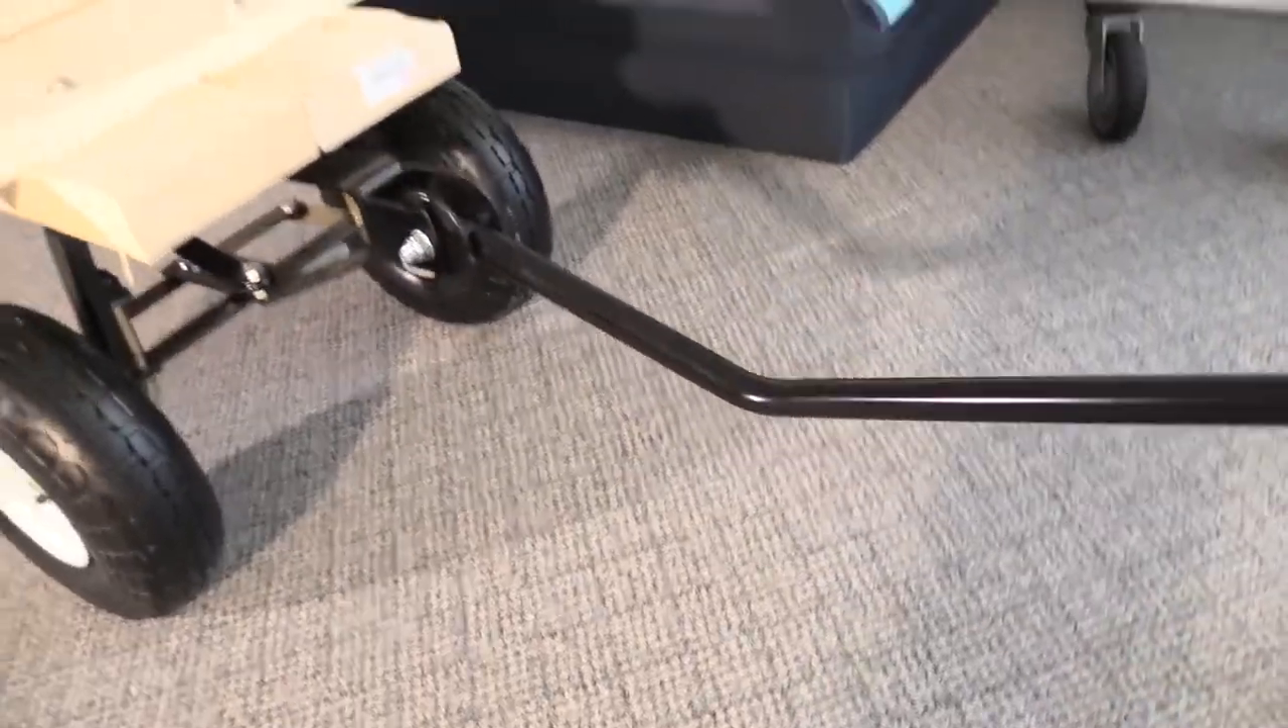Well as you guys can see I finally got the handle attached nice long handle that's gonna go straight on the back of my rad runner electric cargo bike whenever it arrives.